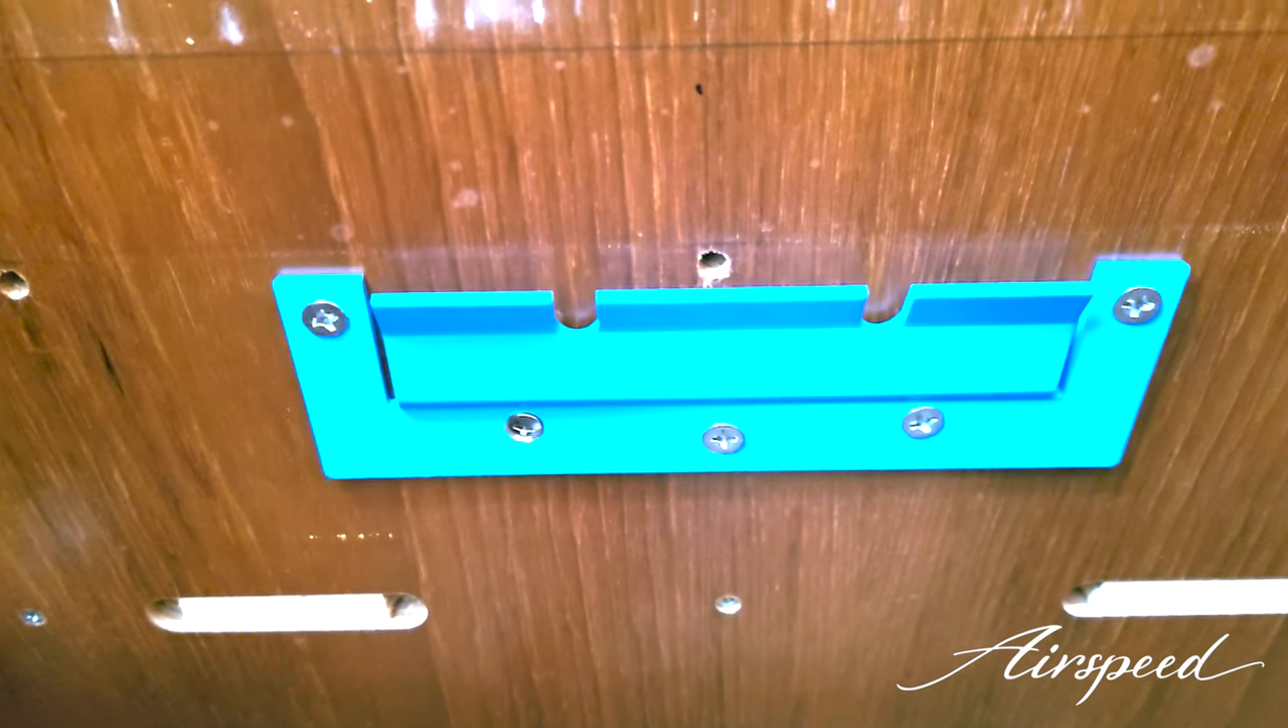I've got the mounting bracket mounted to the back of this little divider bulkhead here.